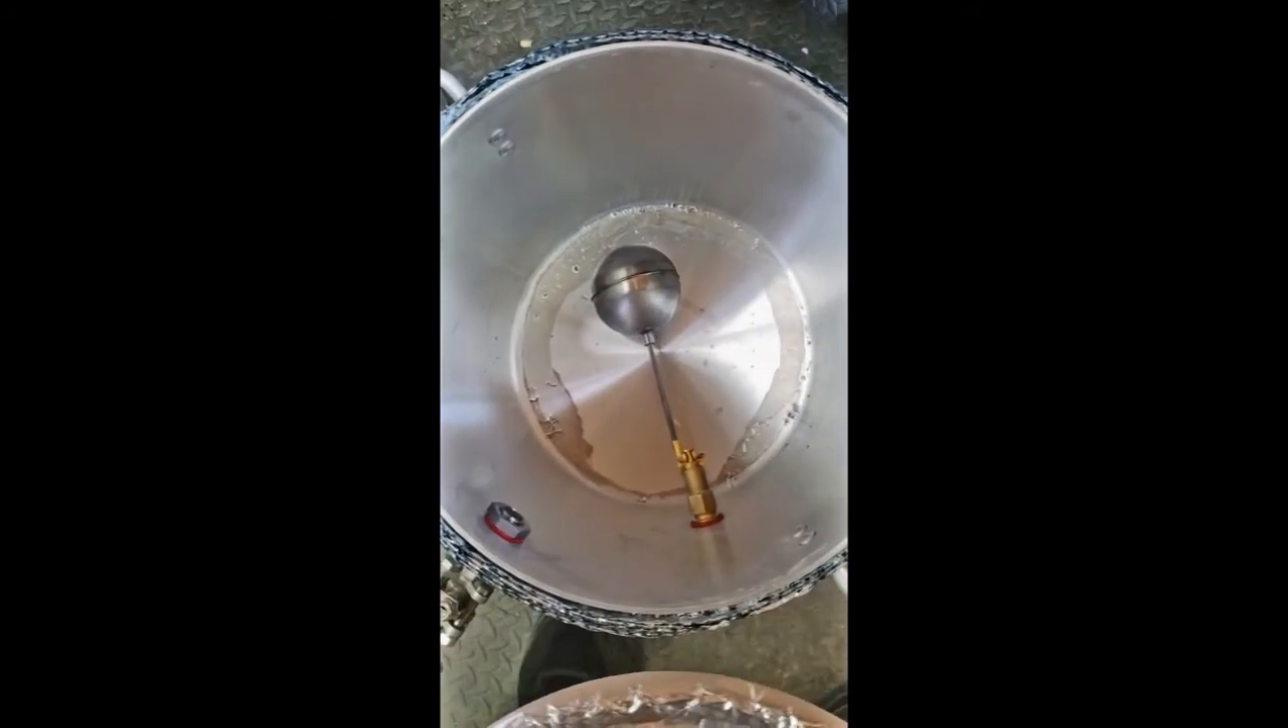In all my wisdom, I forgot to hold my phone in landscape for this final part, but this is the fittings all put in.